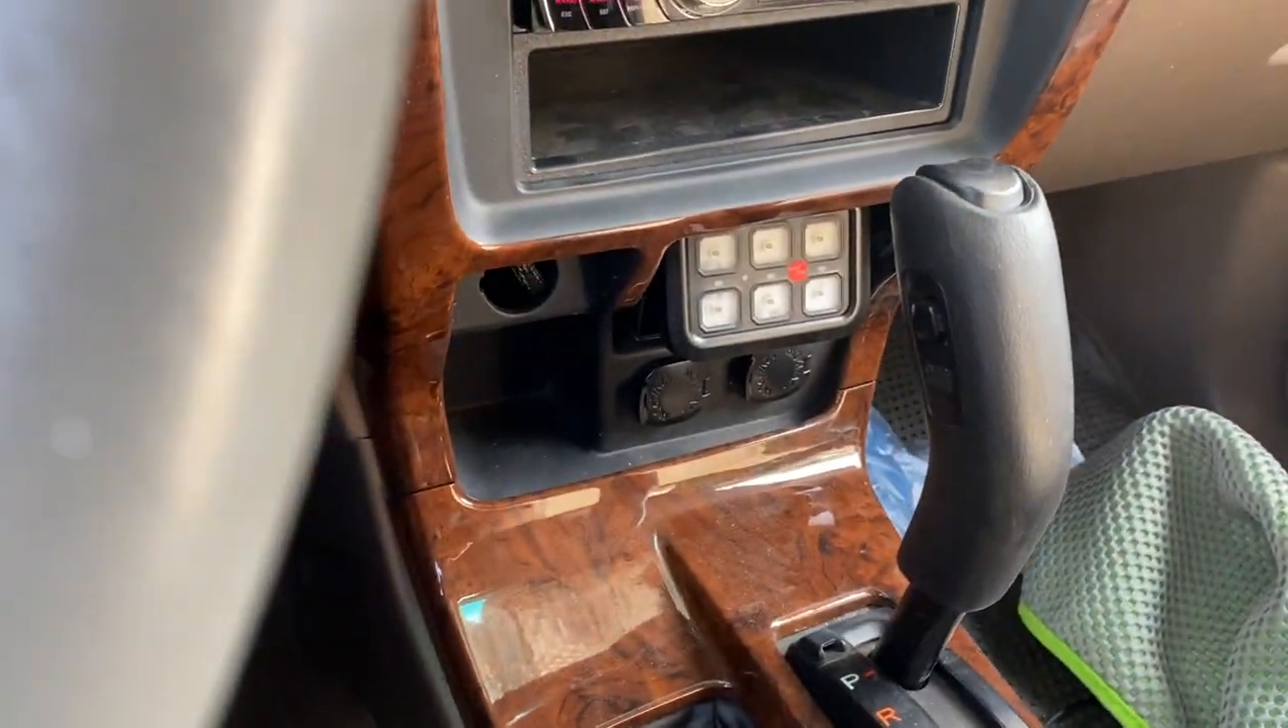So I got my dash put back together, and here's where the switch panel is.